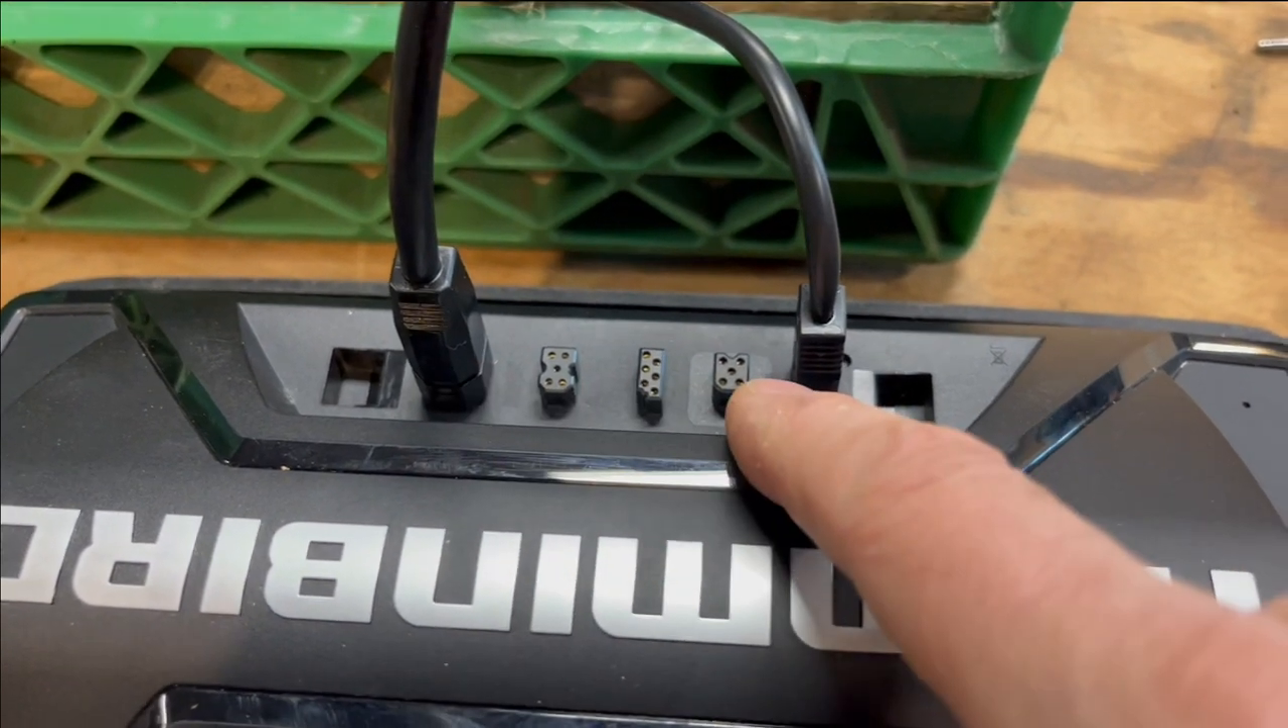We only have two cables plugged into the back of our Helix.